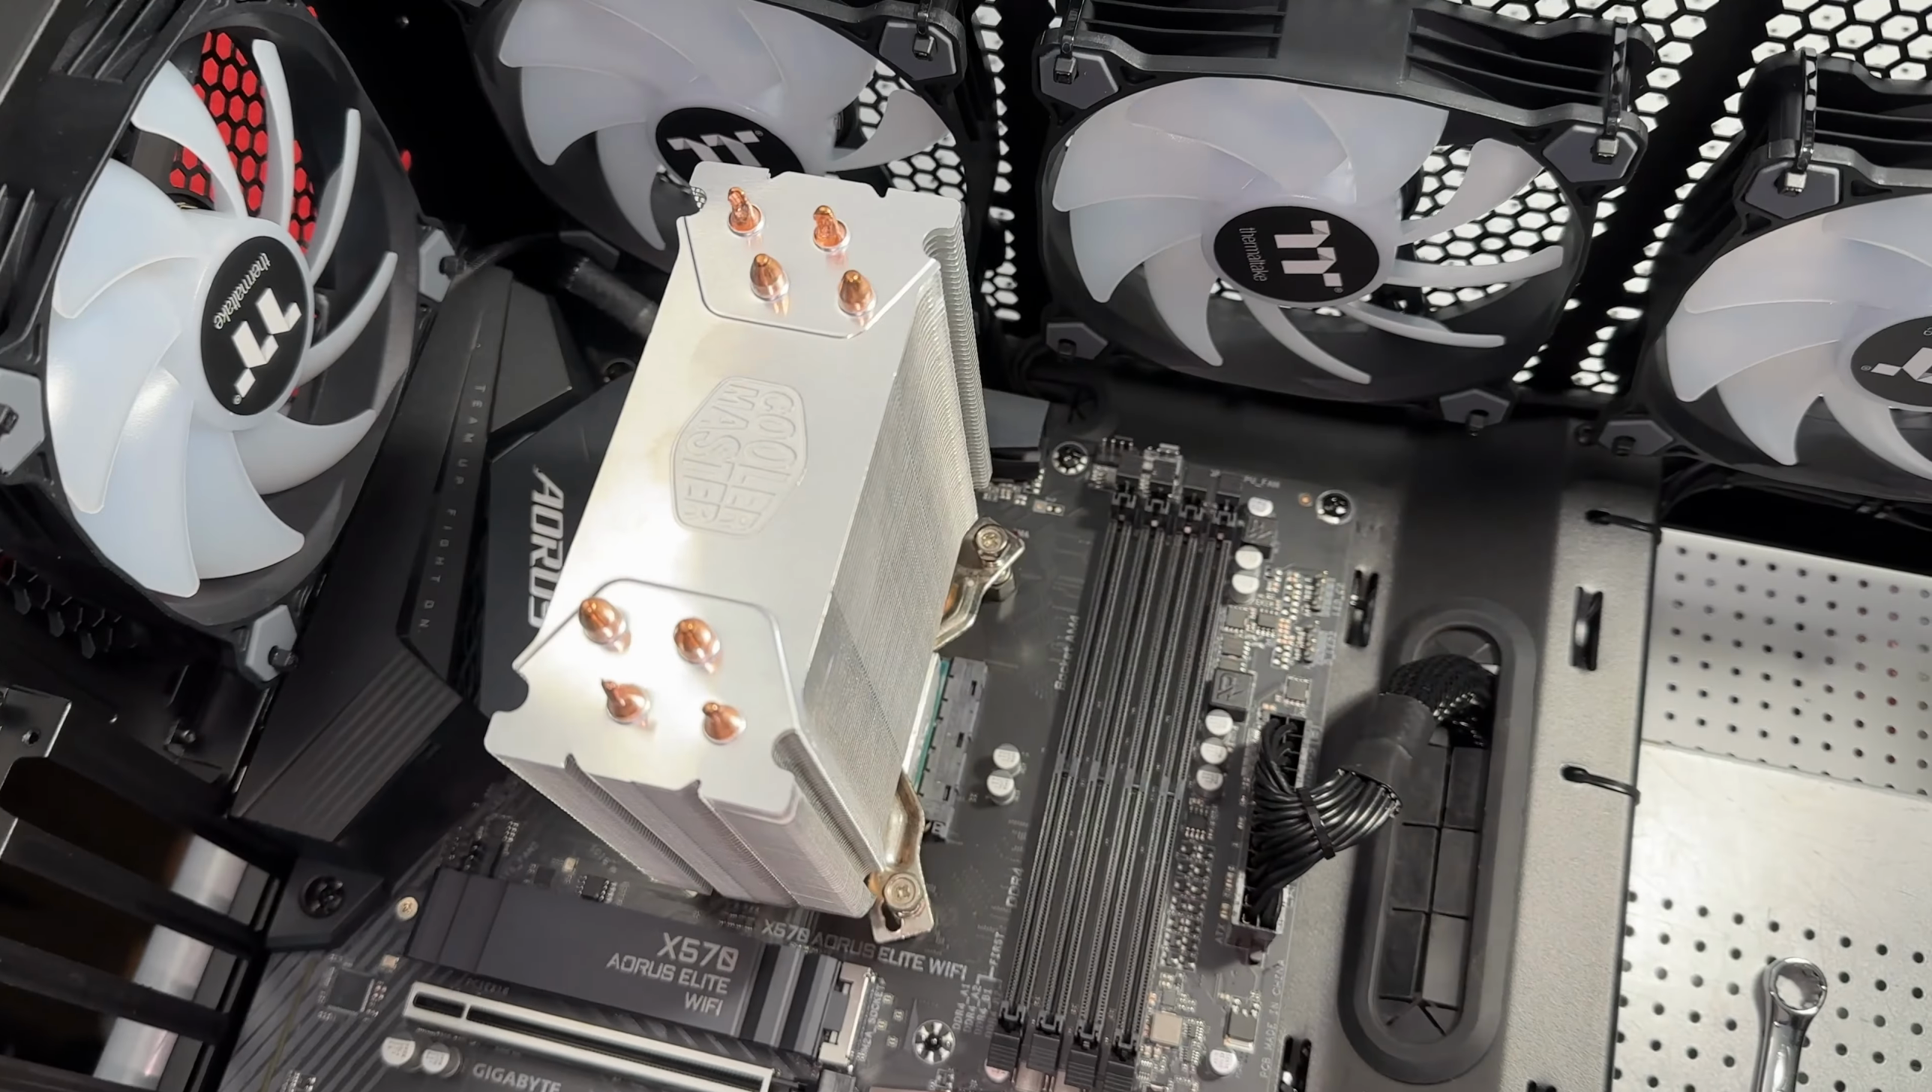Heat sink is in and mounted correctly.